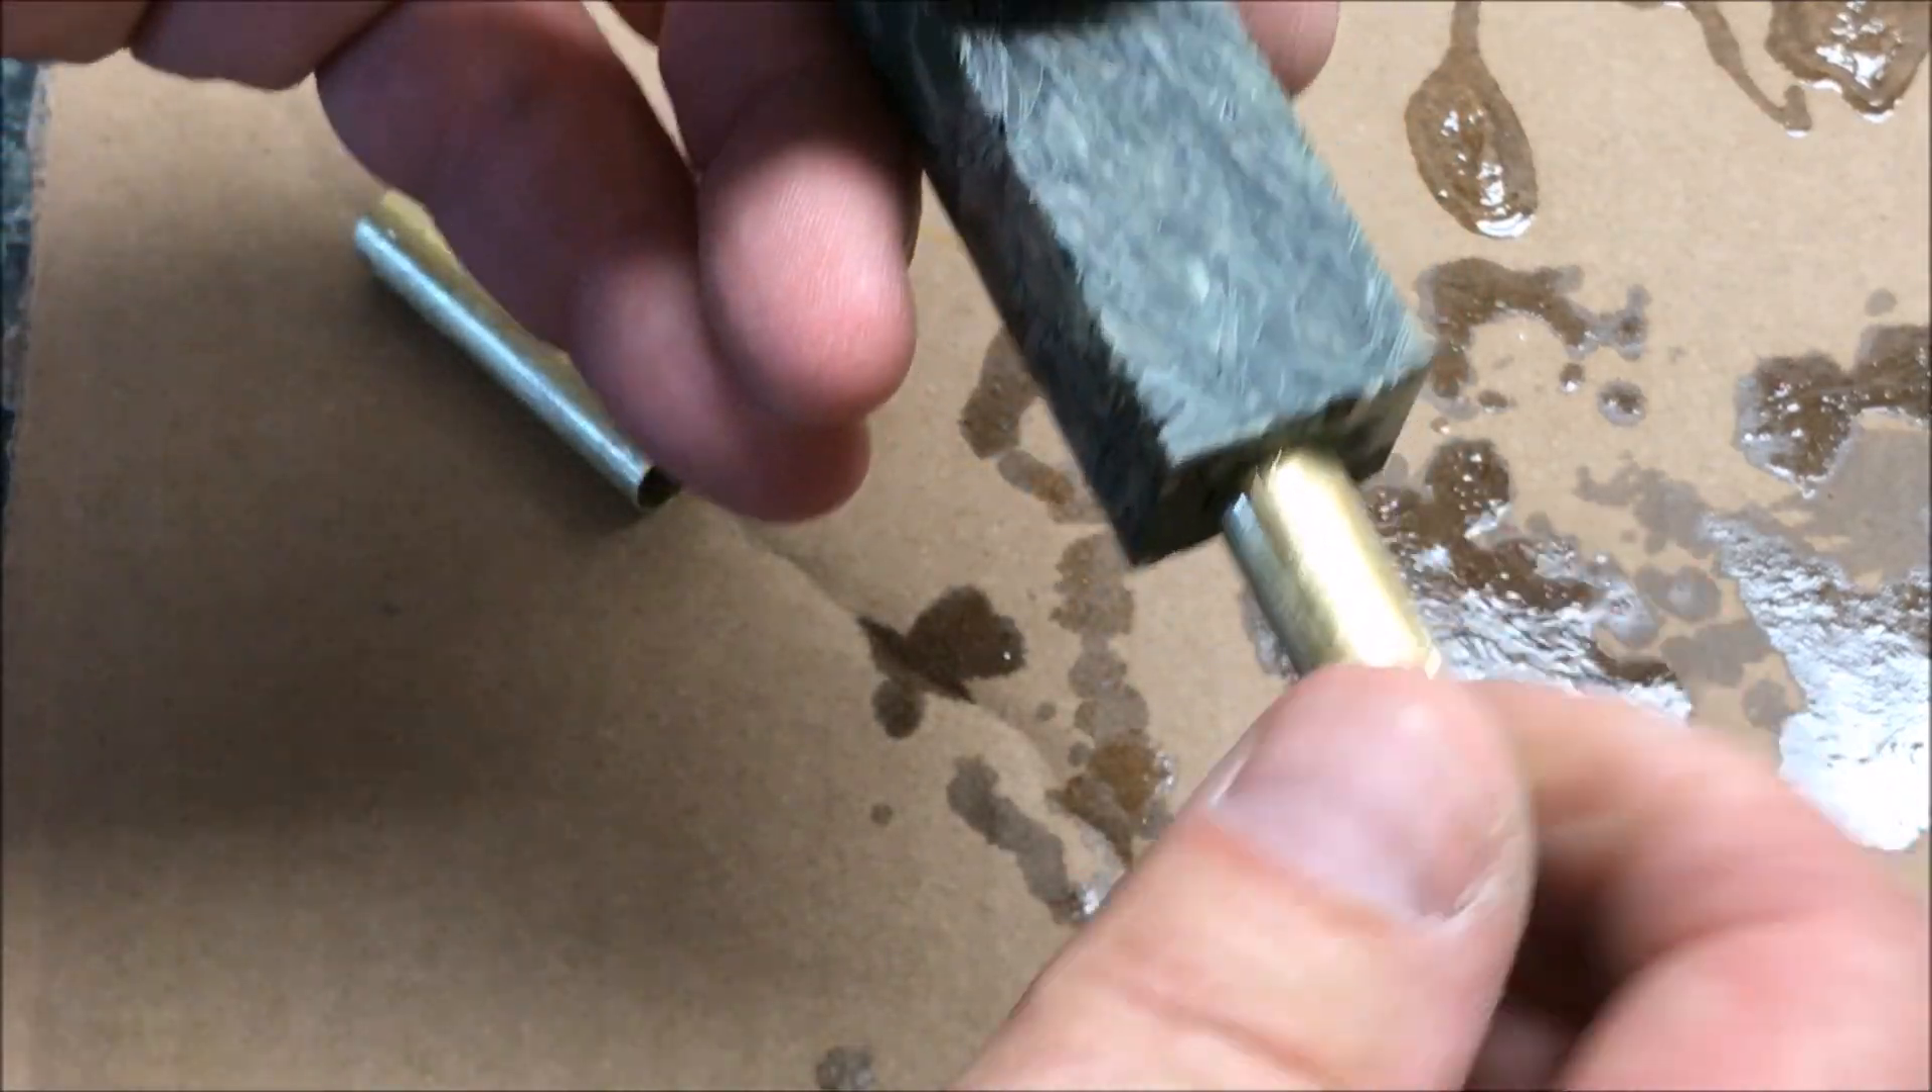It took a couple more passes with the punch and the sandpaper but you can see now the tube can go into the blank.